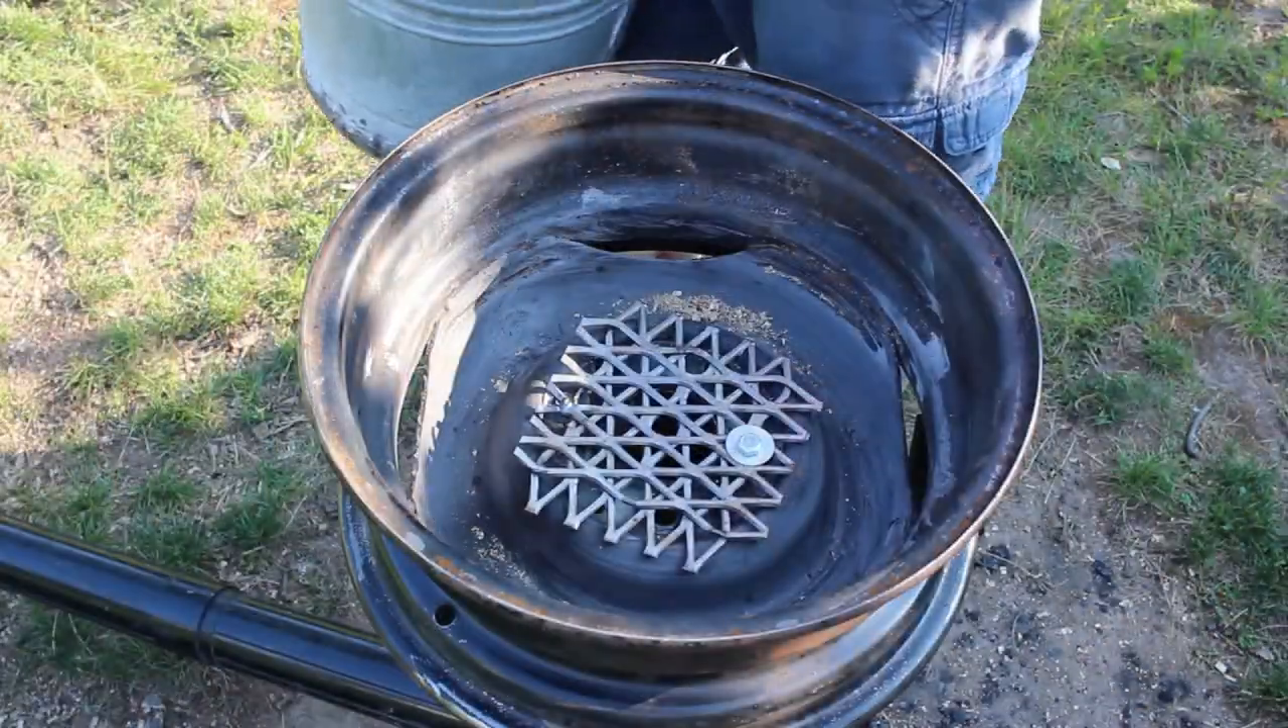To prevent hot coals from falling down the pipe, I added some grate made from some scraps of expanded metal.